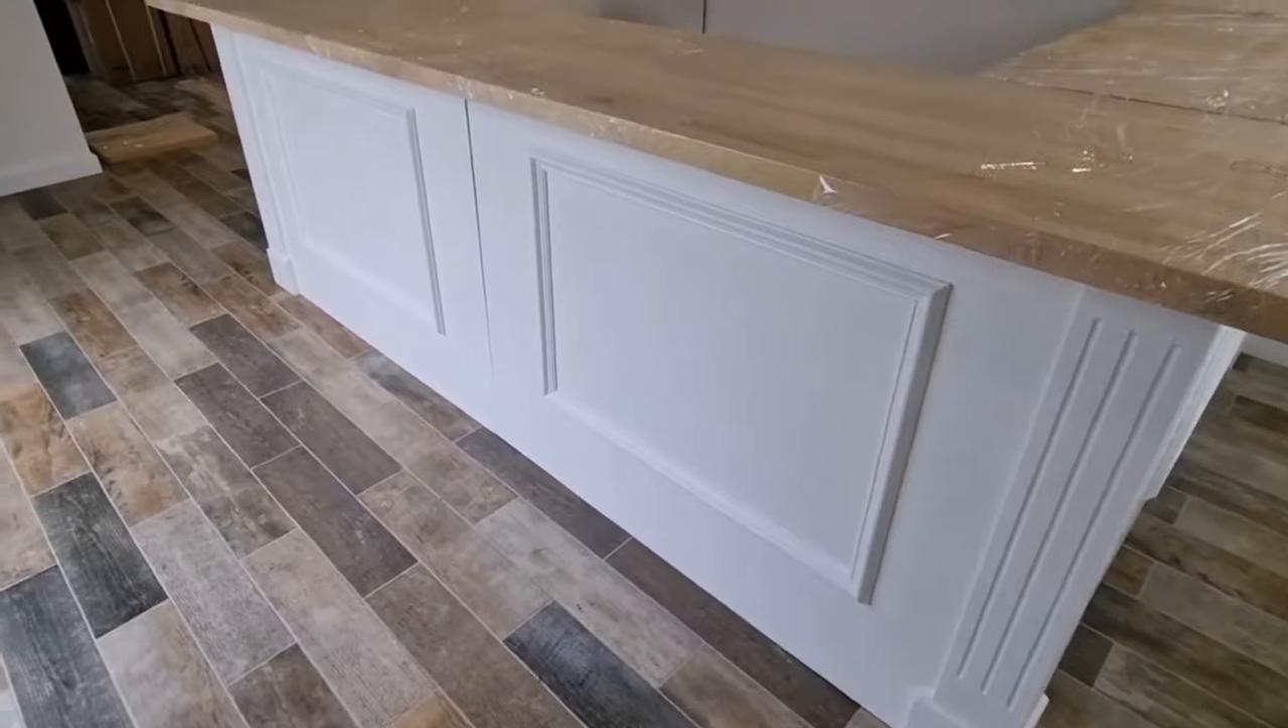This is the bar on its test fit with the oak top on and as you can see looking pretty good.